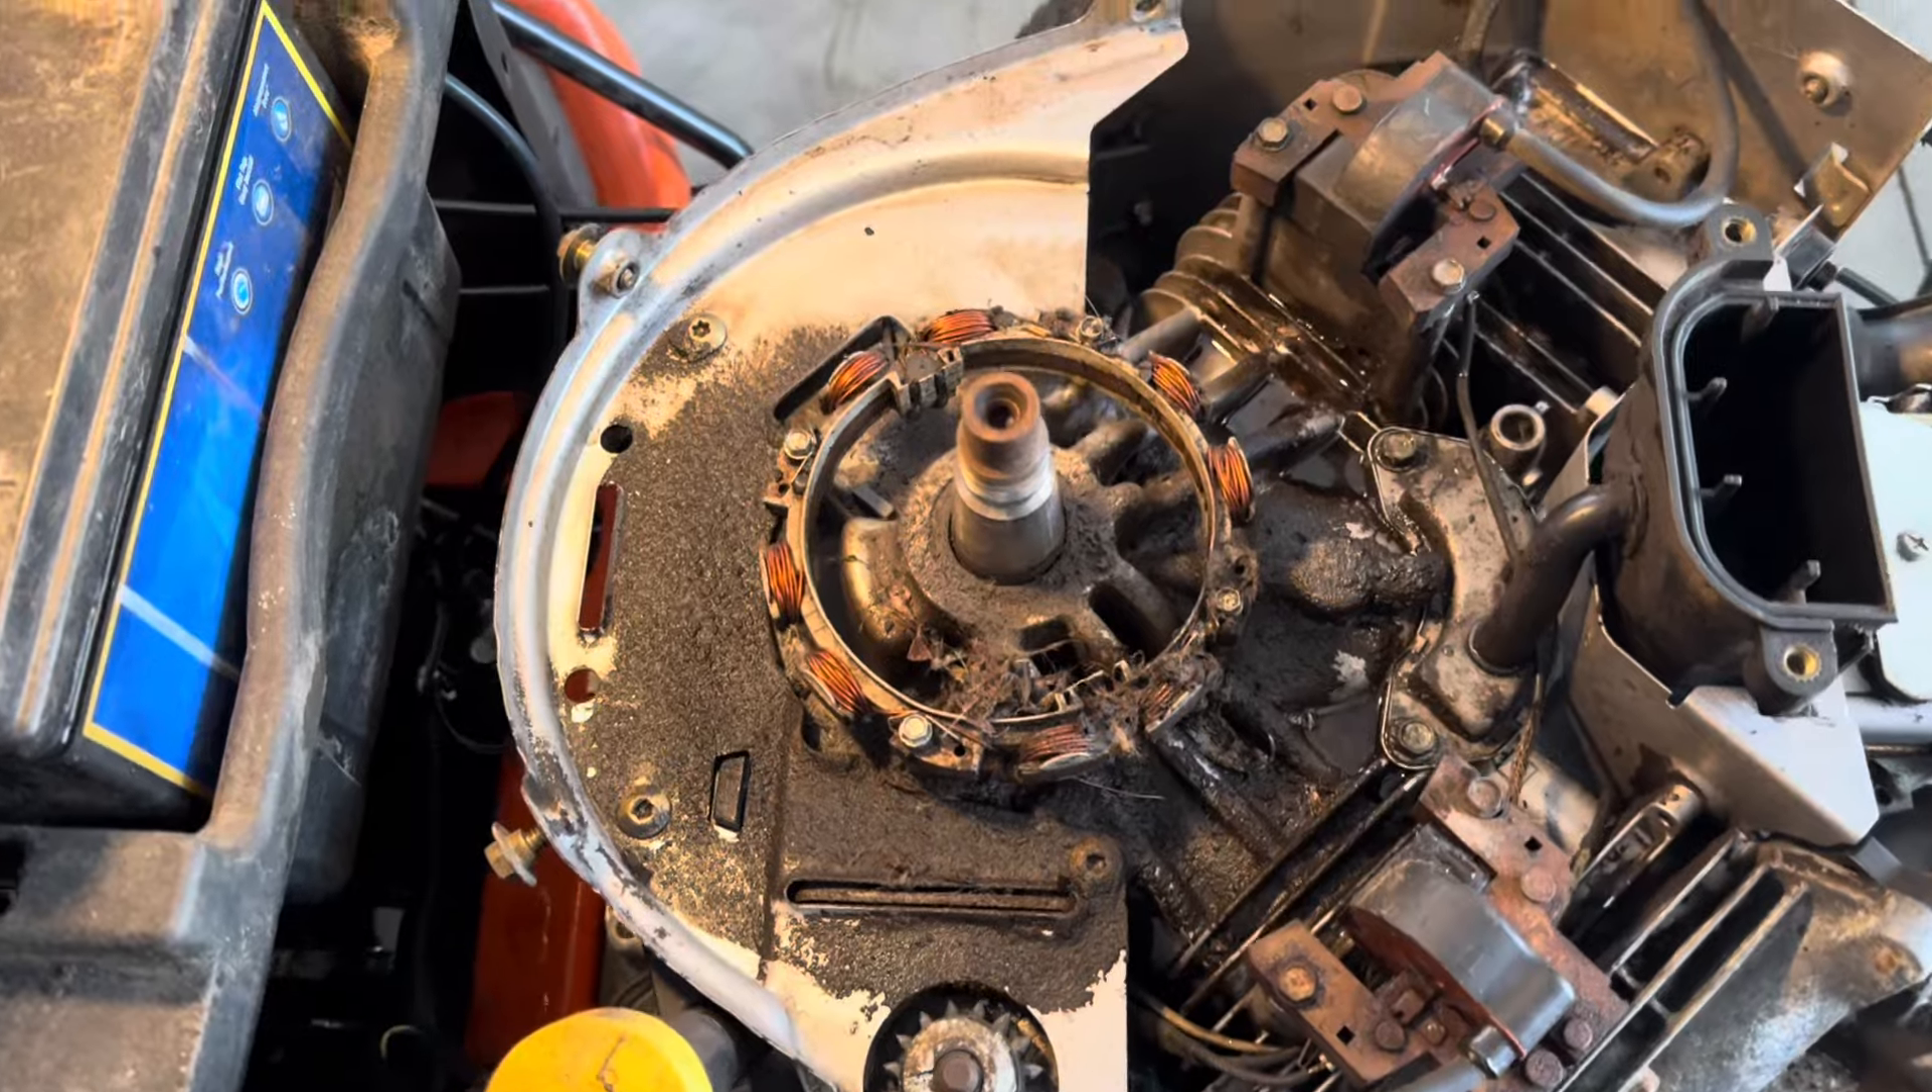You can sure see we got the flywheel off we're exposed to the stator.